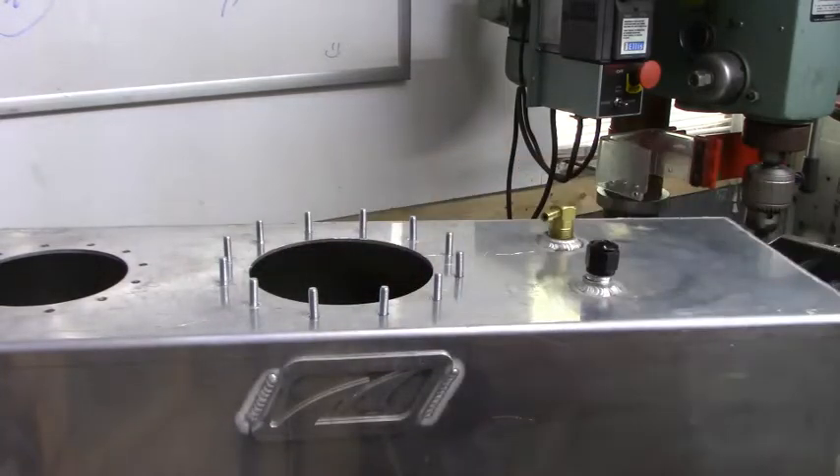So now you can see we have all the bolts sticking up through.